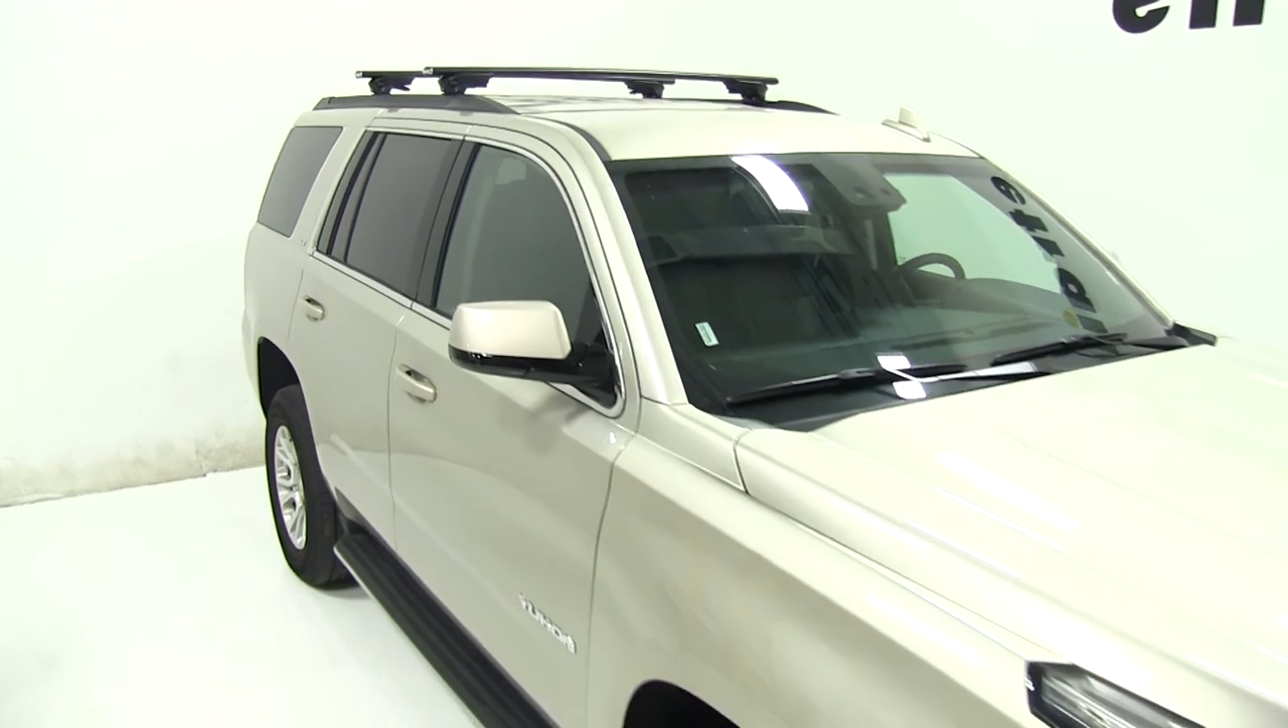And that's going to be our completed look at the Inno Aero Crossbars Kit for our 2016 GMC Yukon.